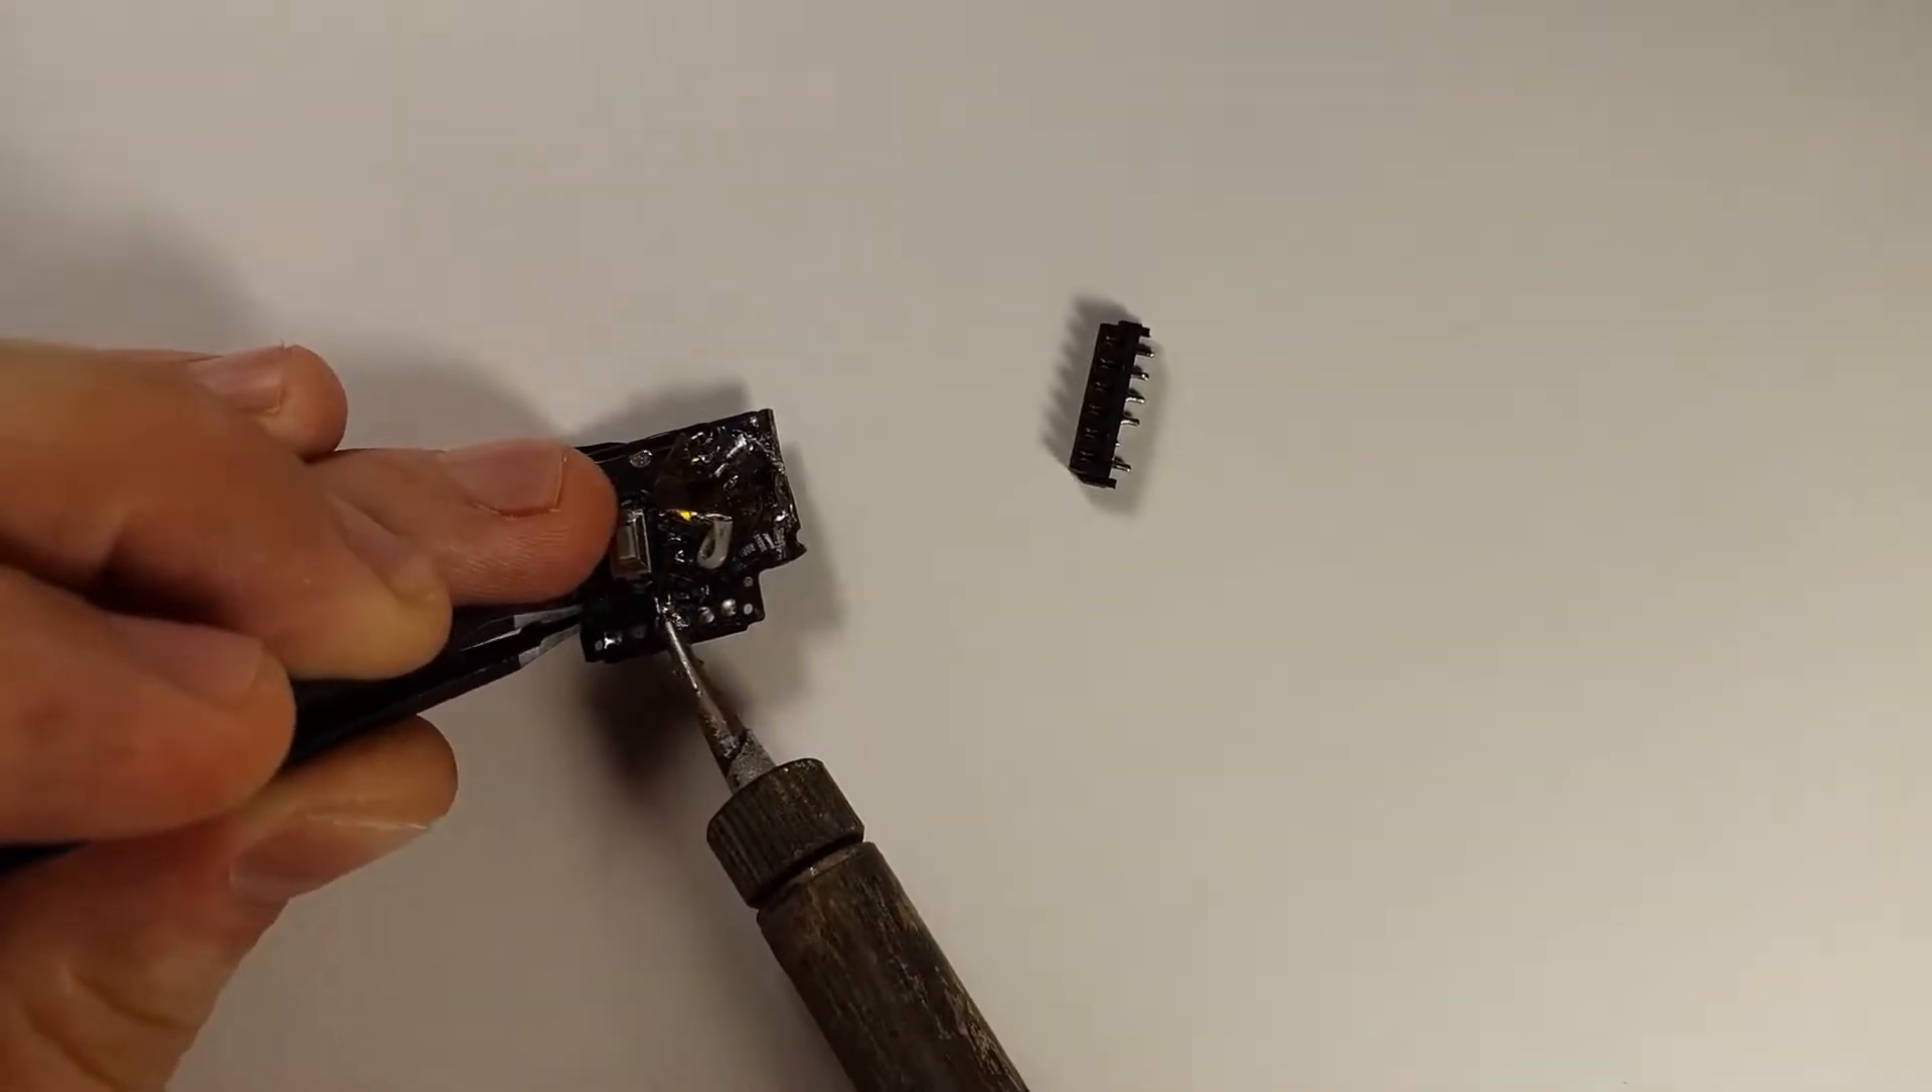So as you see, I removed the original connector from the PCB, I will need it later.